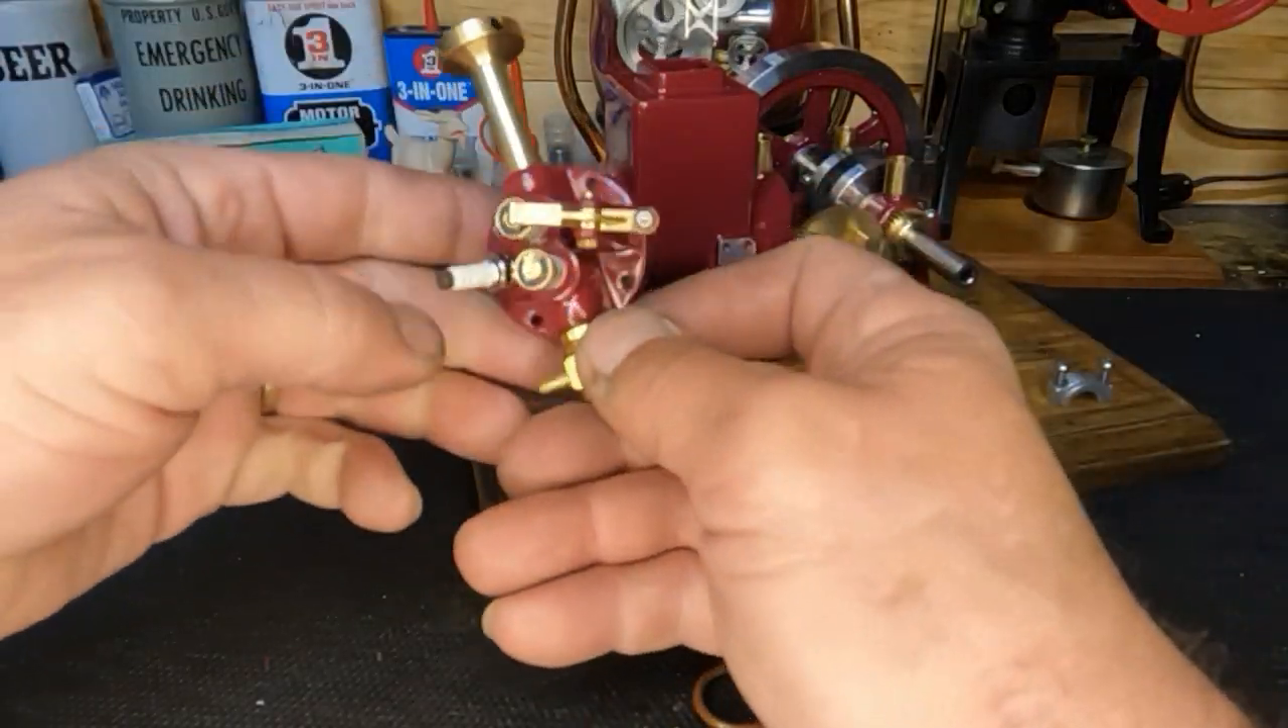We've got our cylinder head completely assembled.